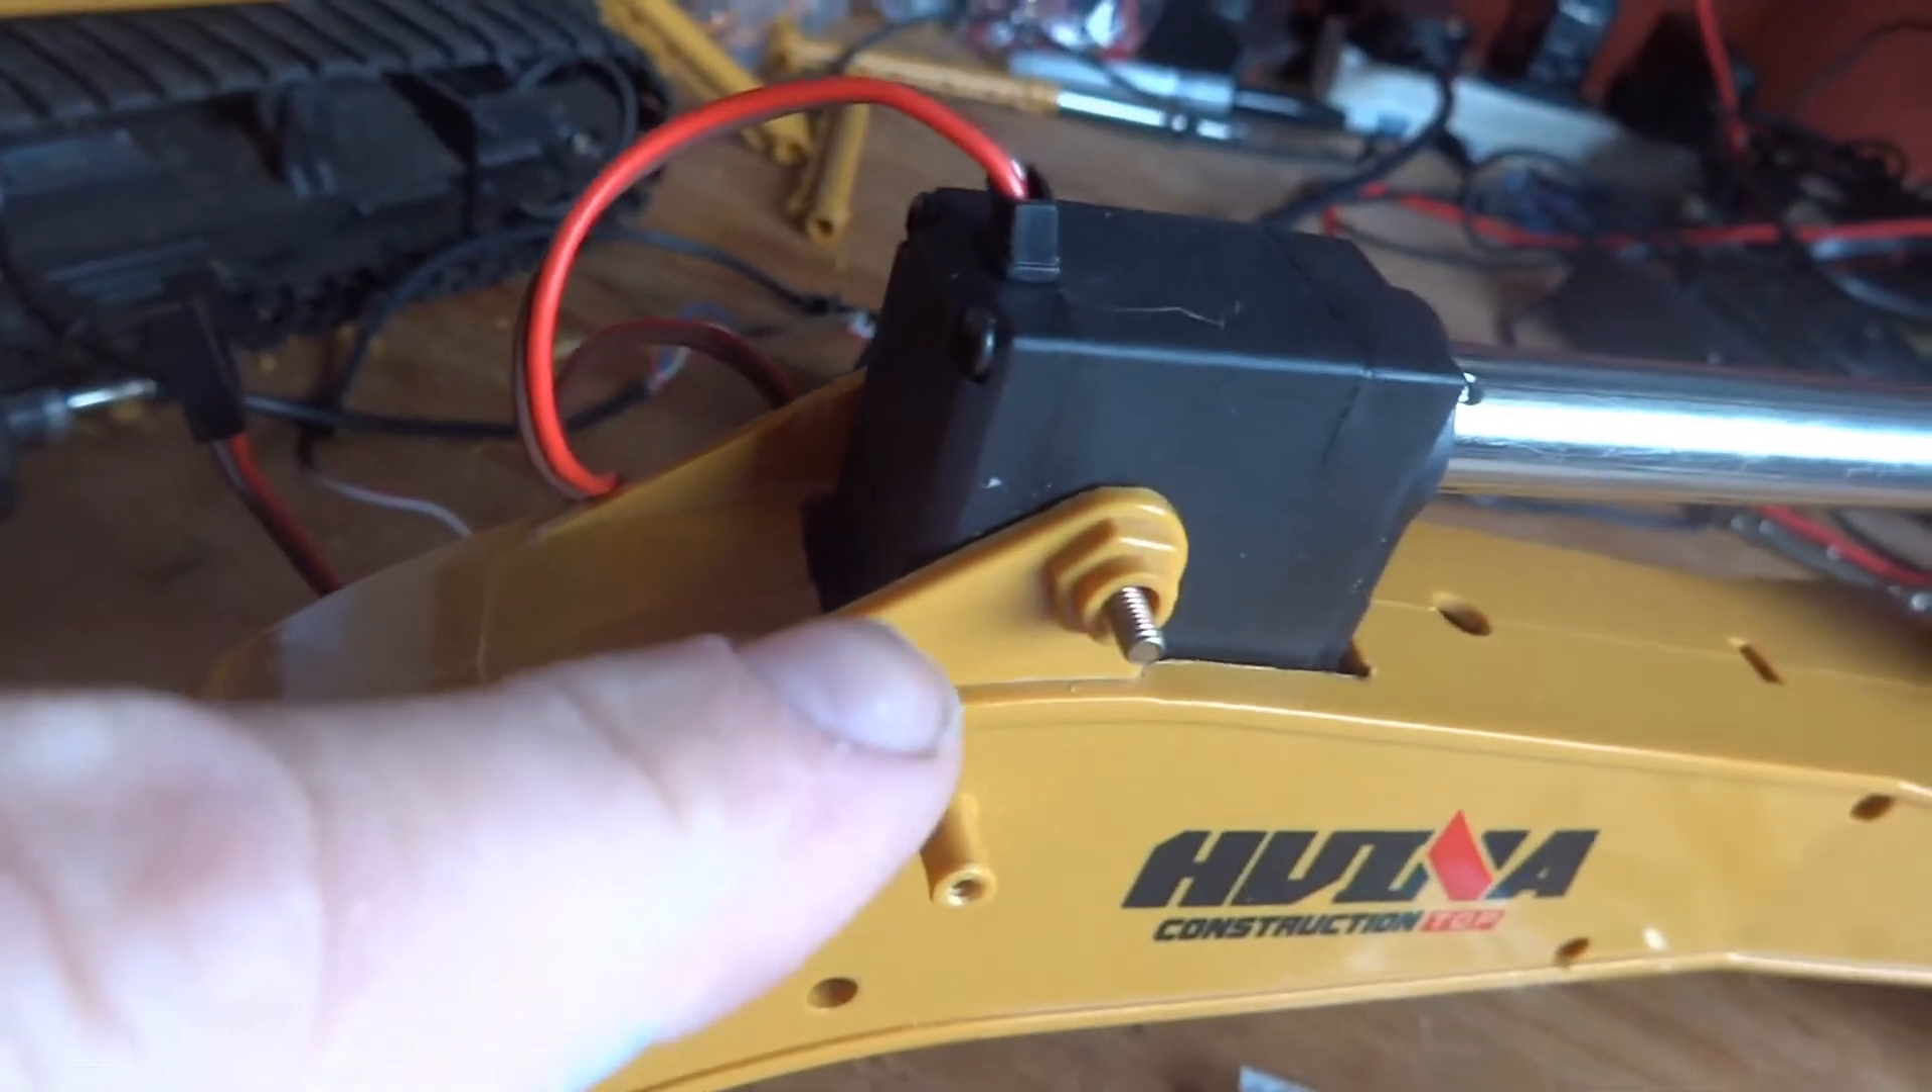That's the second servo in position i've cut the hole out for it.